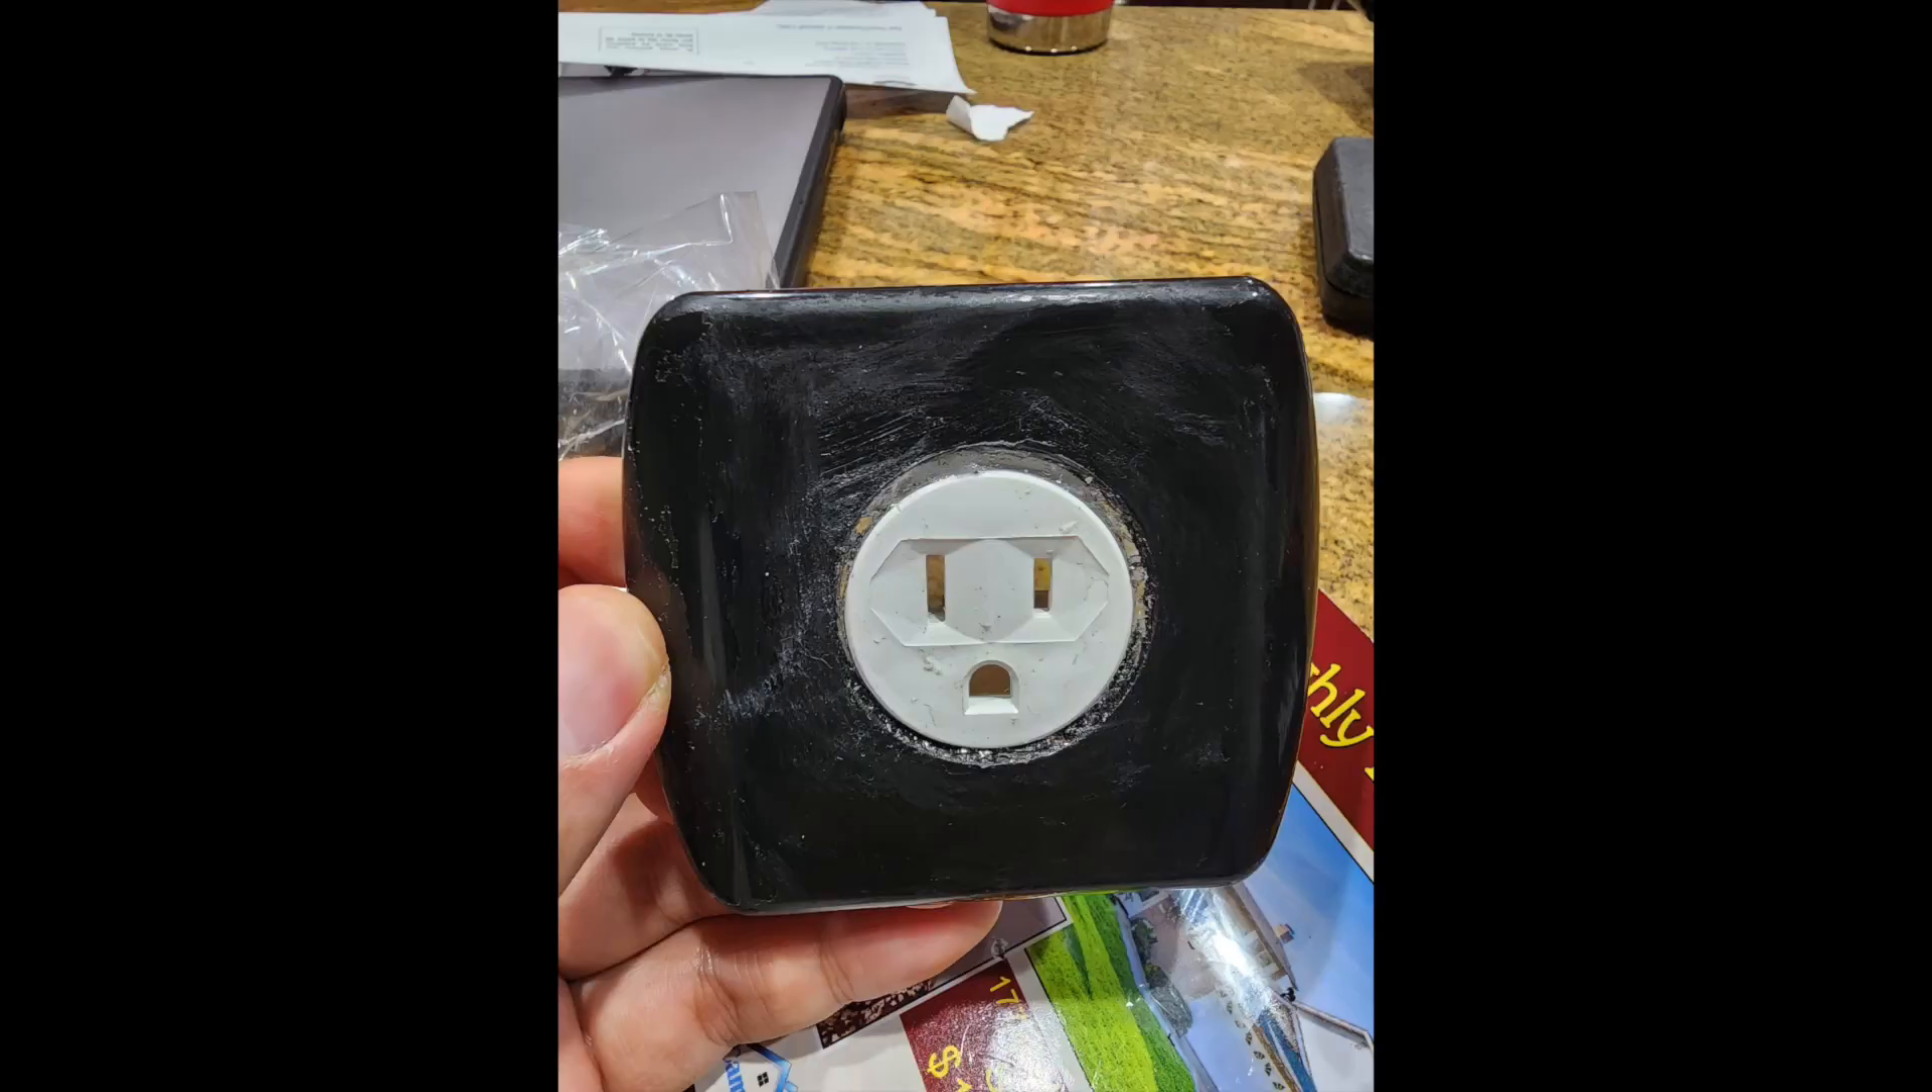Once I simply cut the hole out I wedged the receptacle cover into it. It was a little bit too small you can see here so I added some silicone anyways to kind of tighten things up and also to seal it.